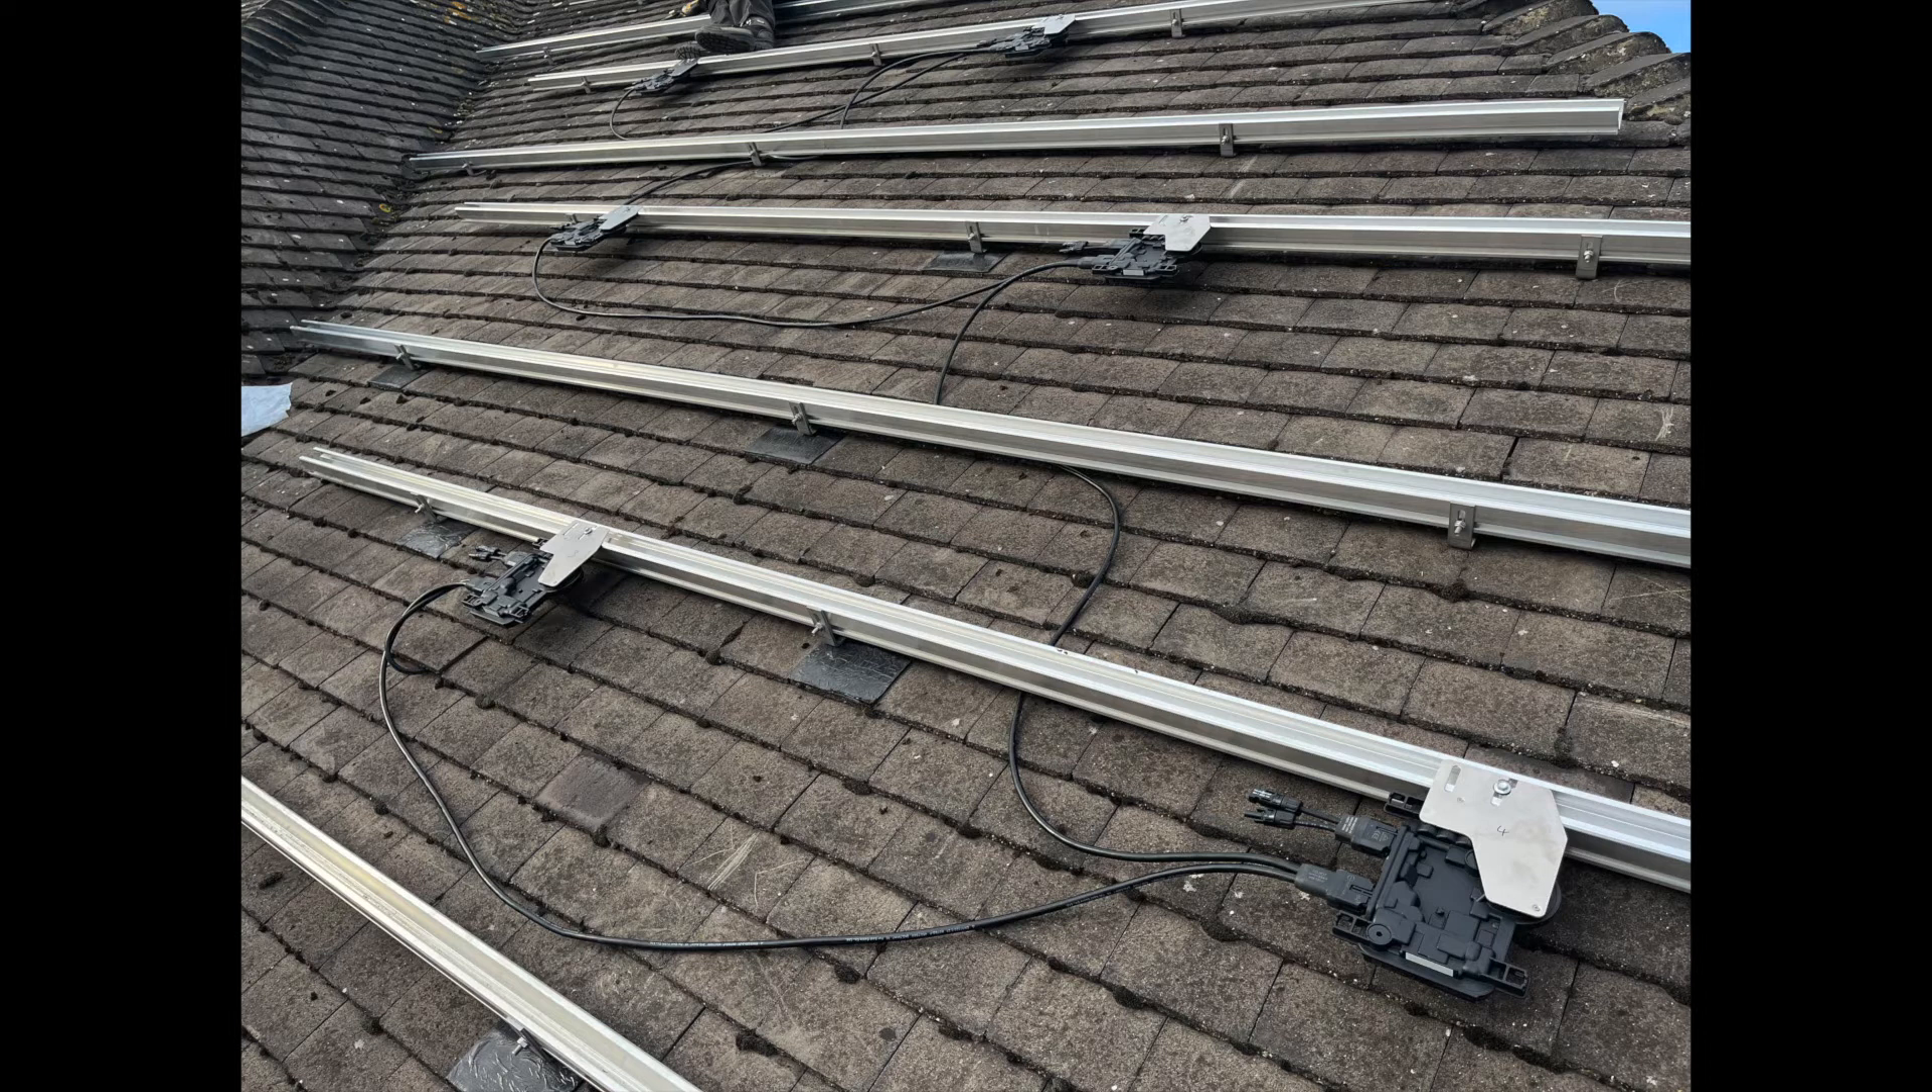The rails have been fitted.